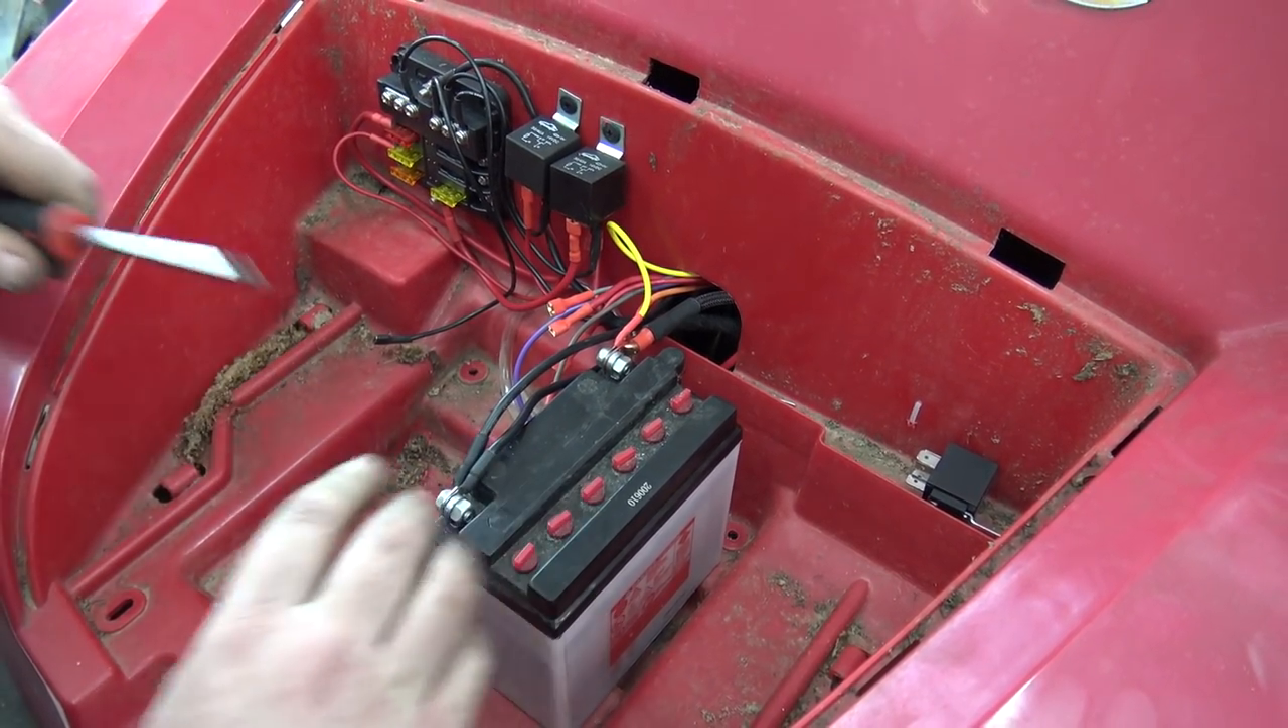We don't have a battery hold down yet.